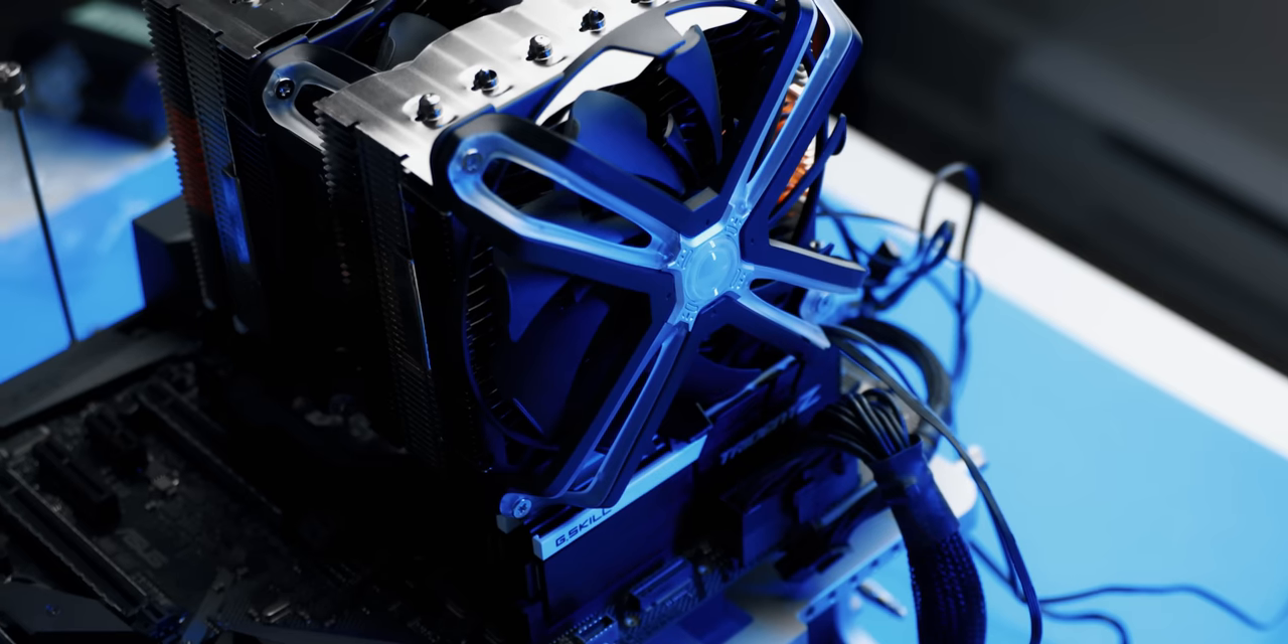As you can see, even with the shortest memory I have here, it causes the fan to be pushed far upwards.